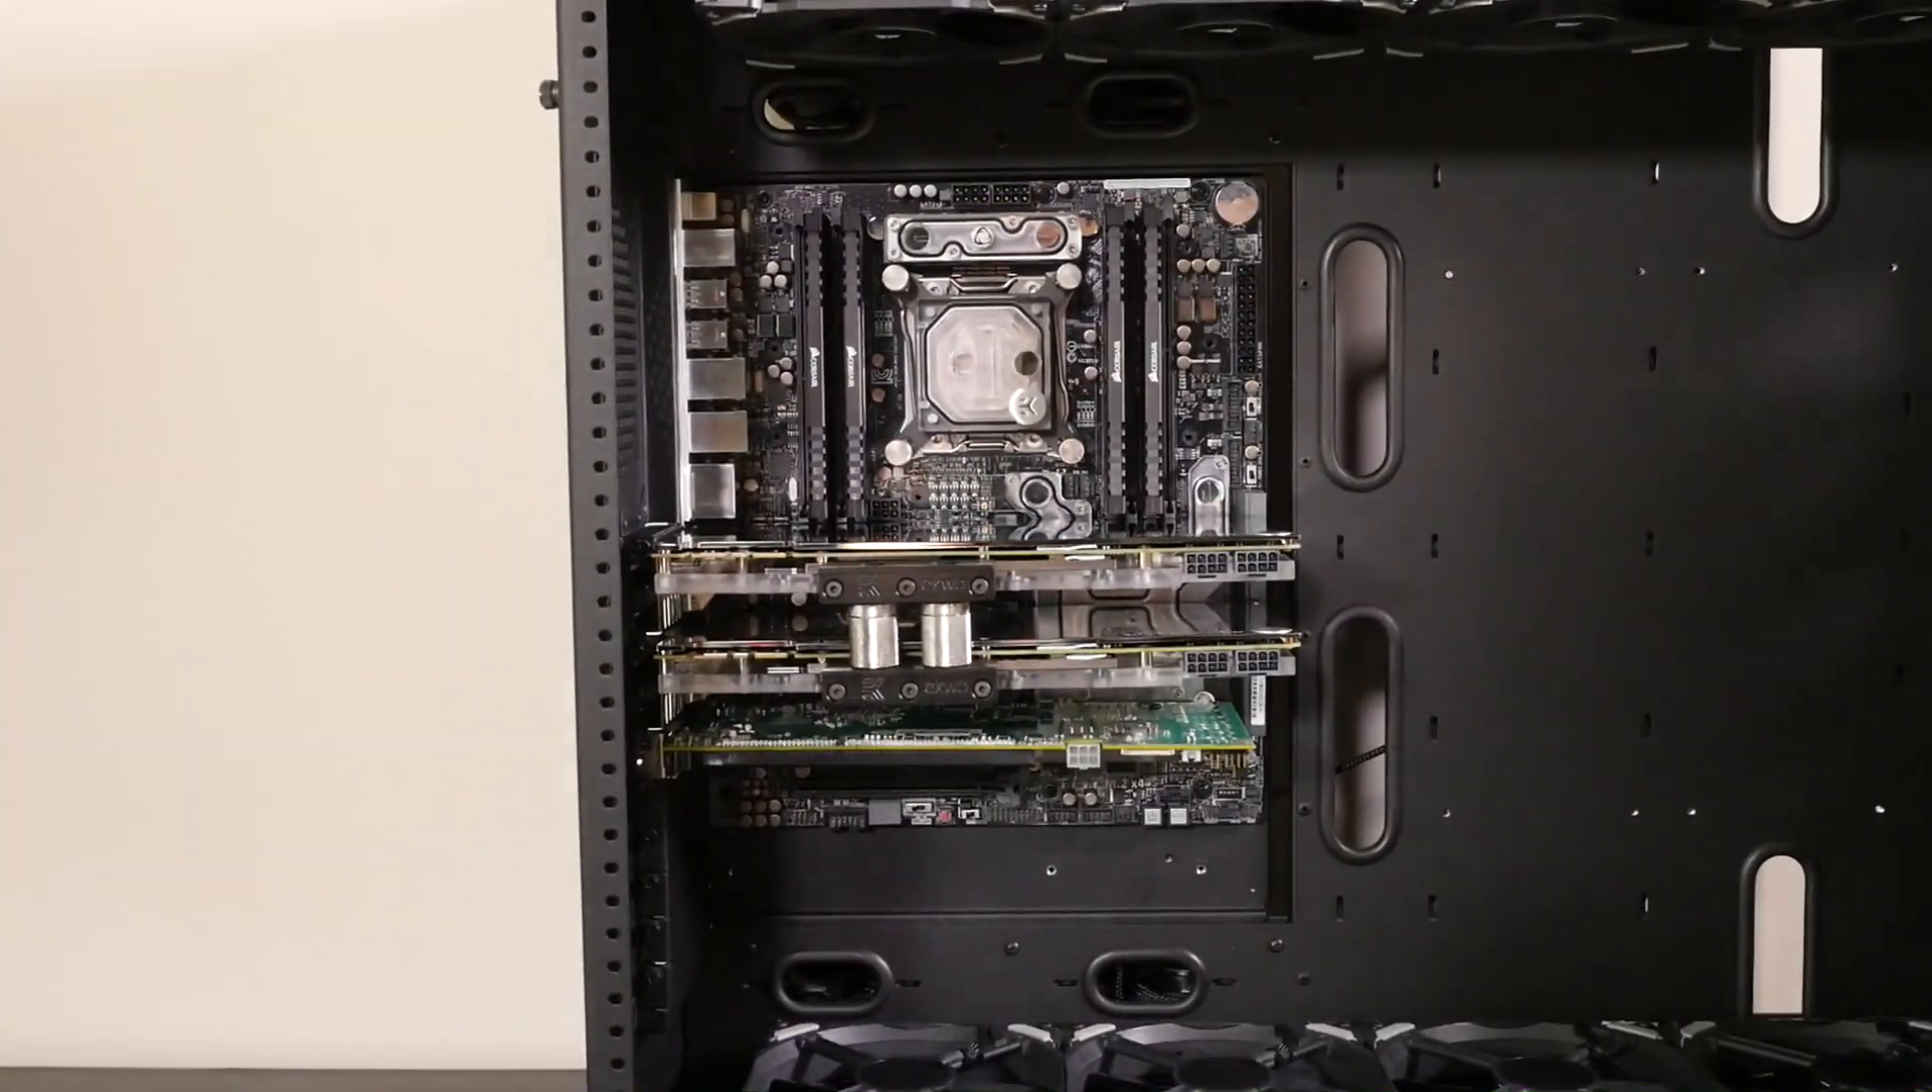So I've now installed all of the components onto the motherboard area and also all of the water blocks.